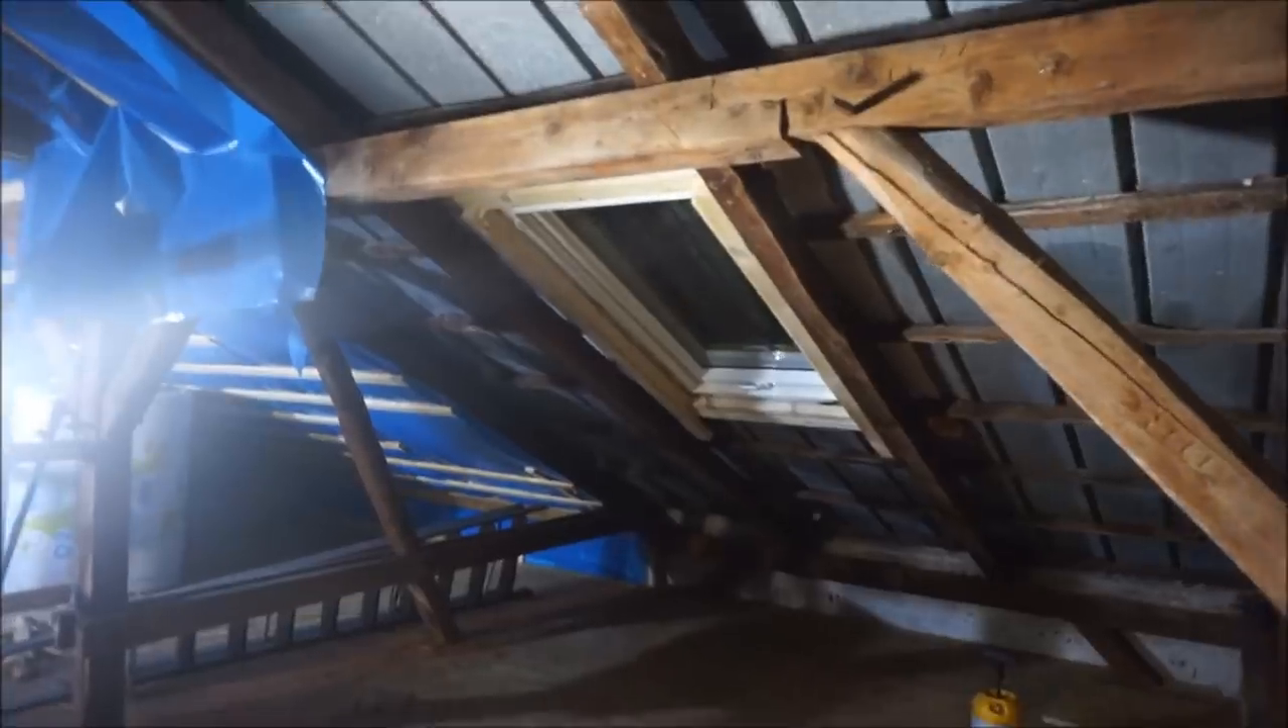Hier haben wir das erste Fenster drin, im Kinderzimmer.